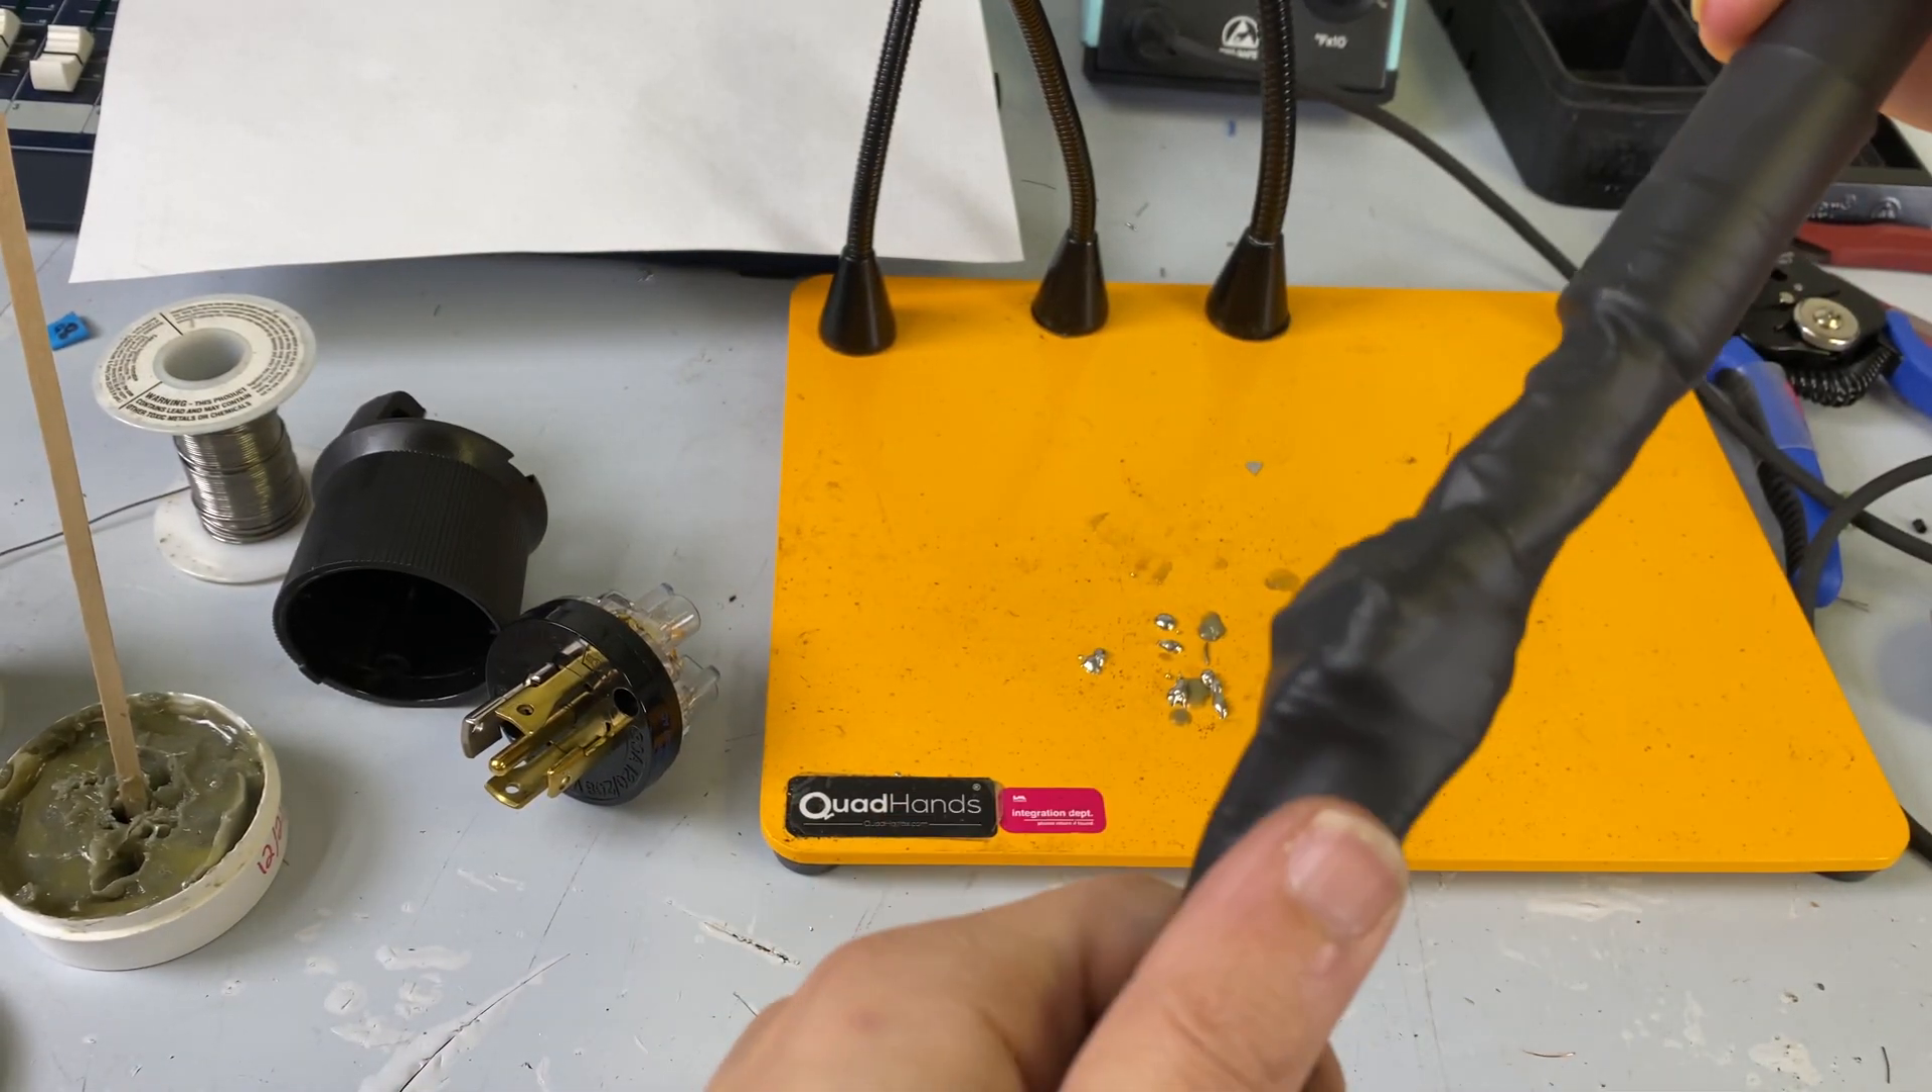Alright, so I just finished this cable up. So here is the final heat shrink of it all.